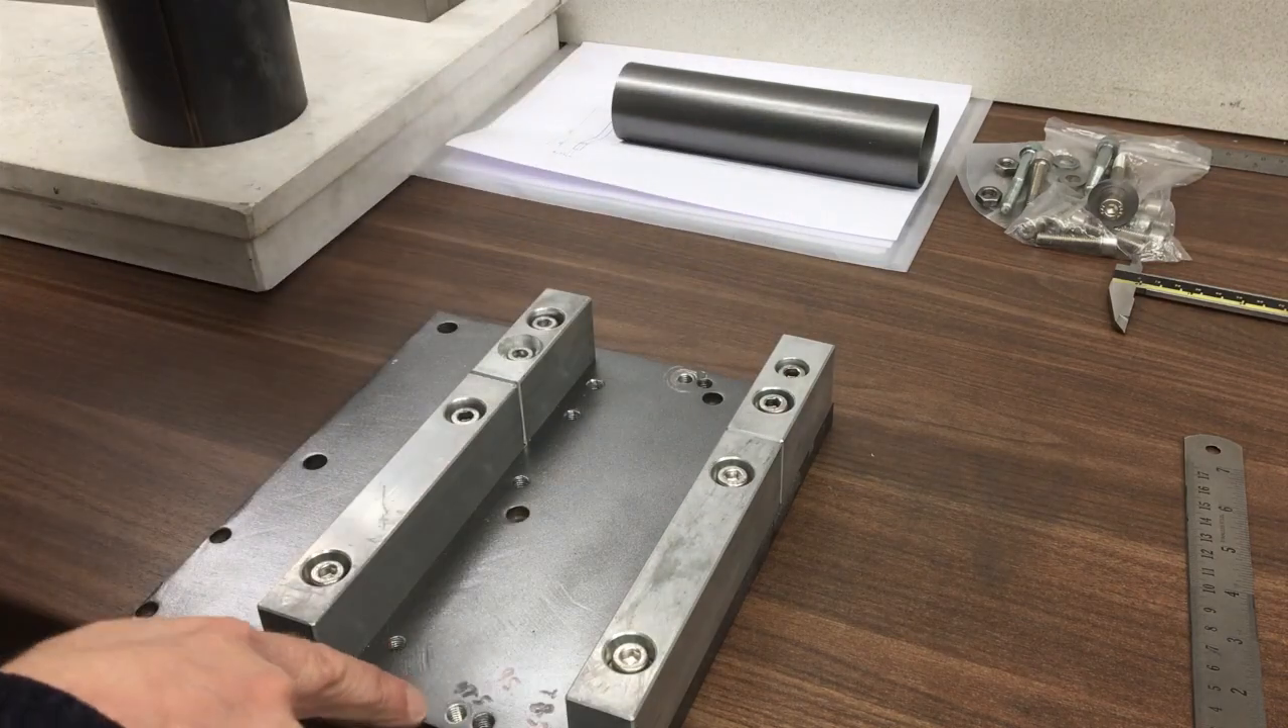Okay, so we've got our fixture put together.